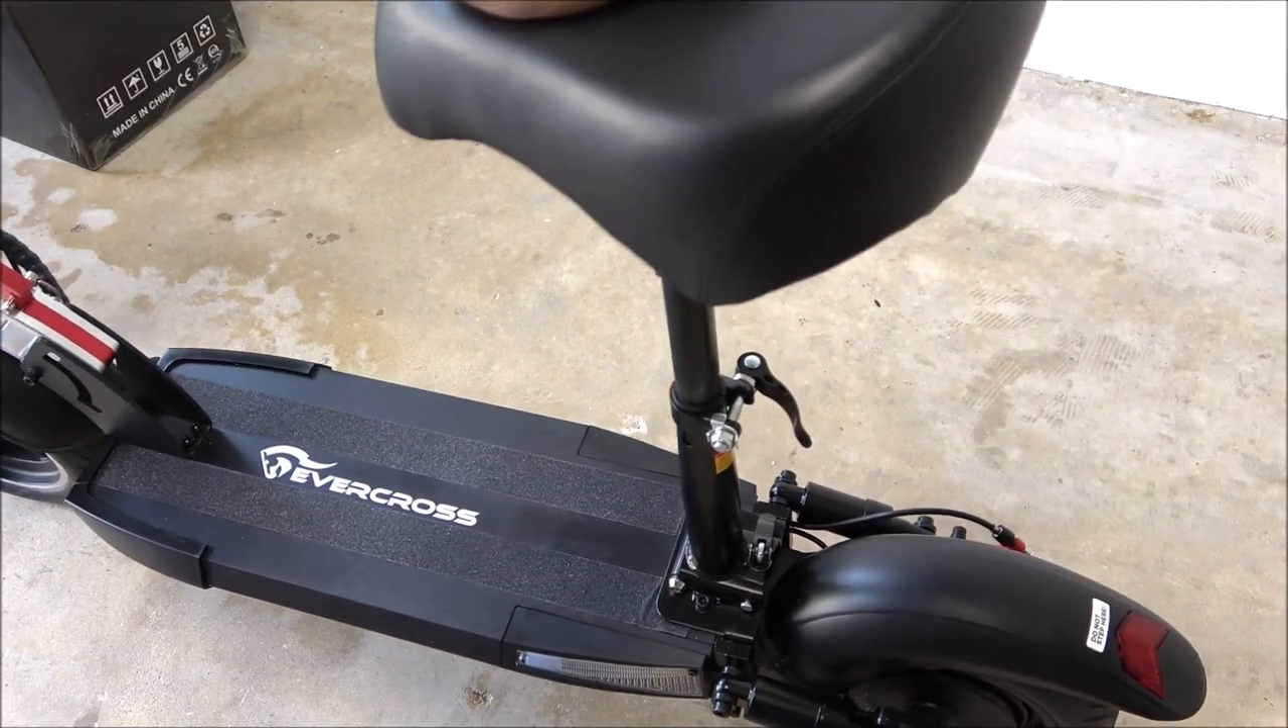We have the seat all set up and ready to go.